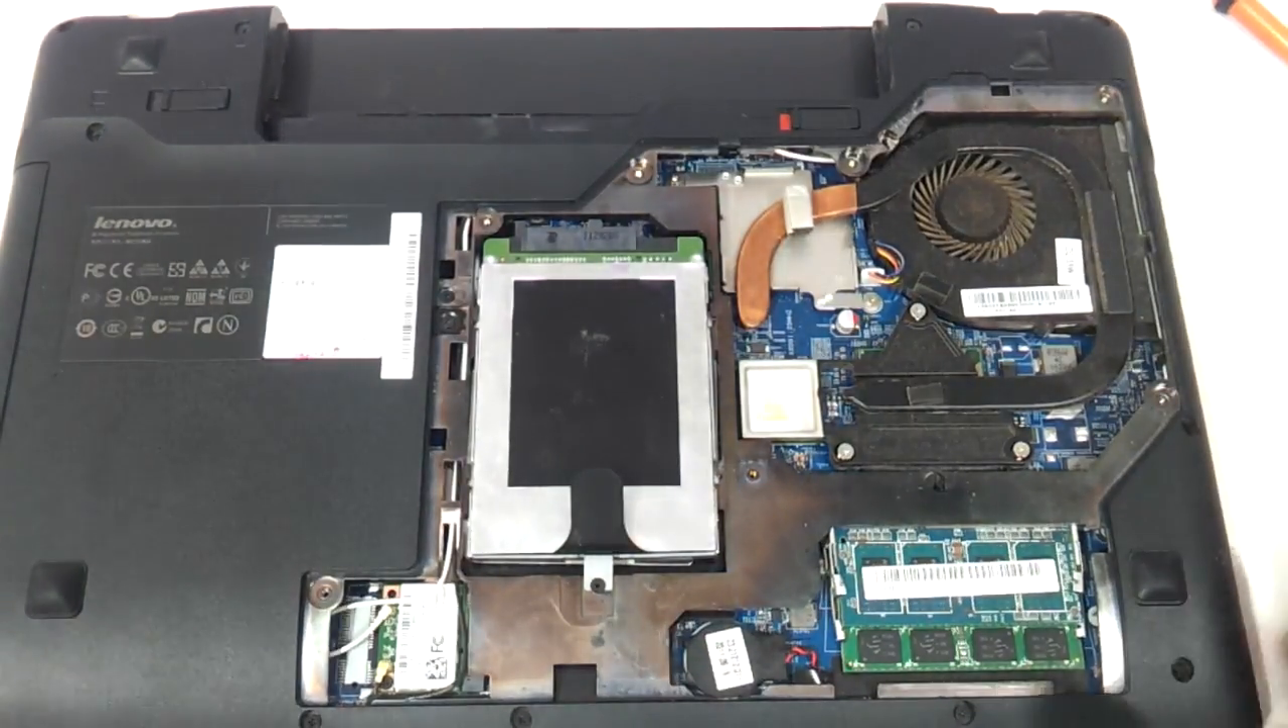So here you can see you have the RAM and the hard drive exposed here.